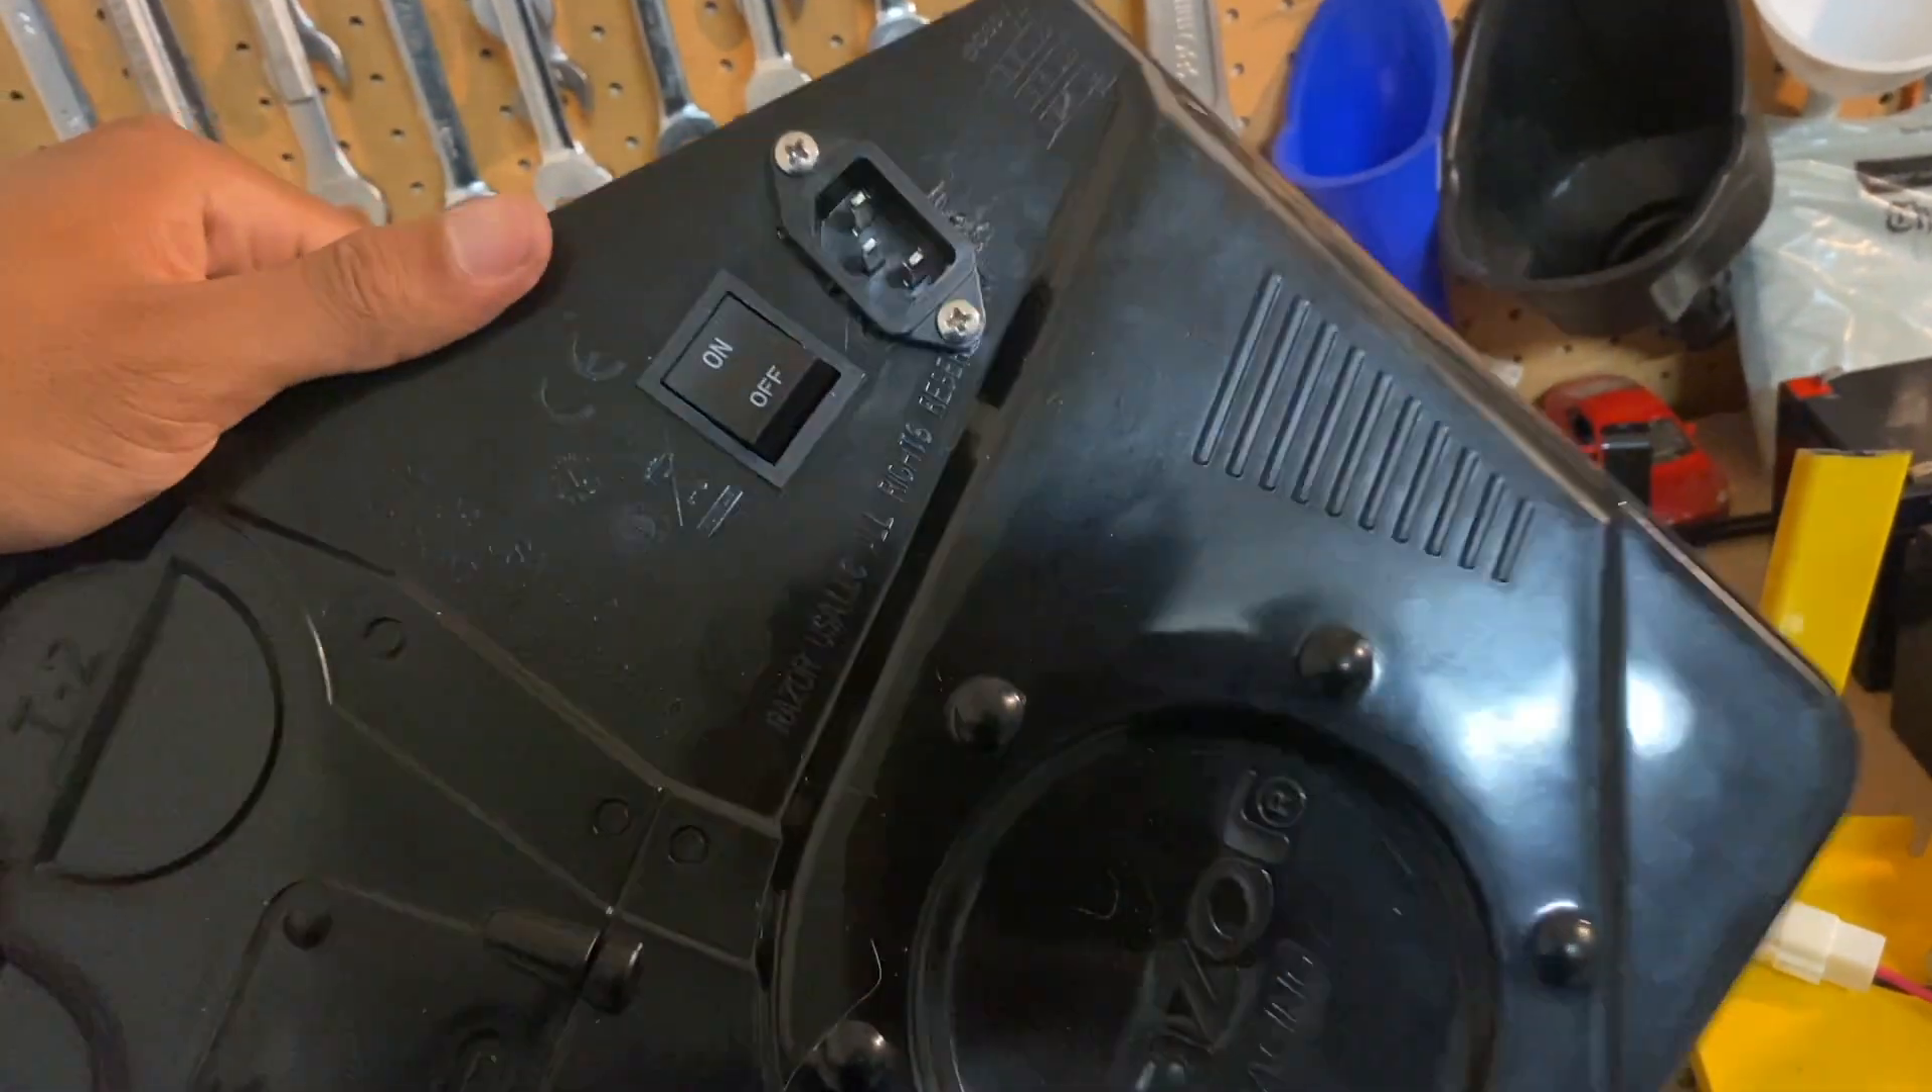This is what the port looks like installed.